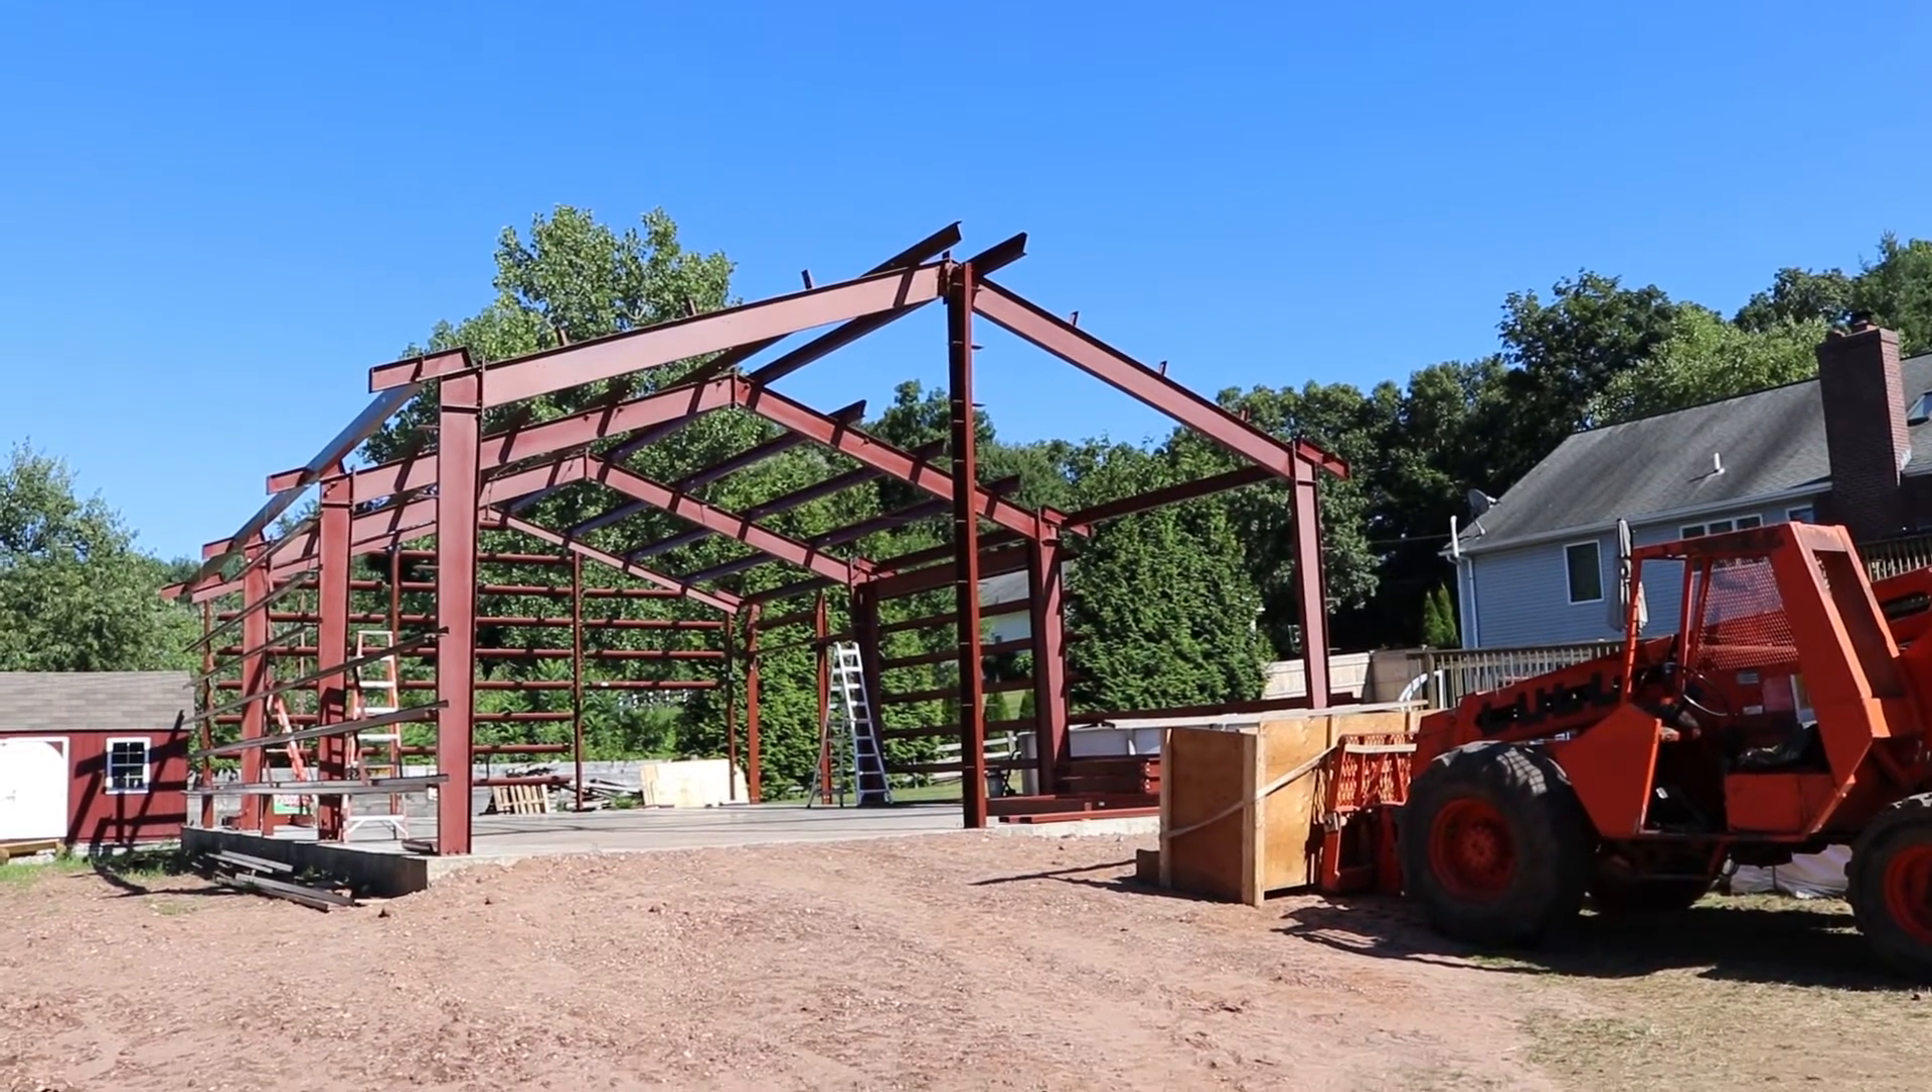I can say all the uprights, all the A-frames are up now, so it's definitely starting to look like a building, but man, that kicked our ass.